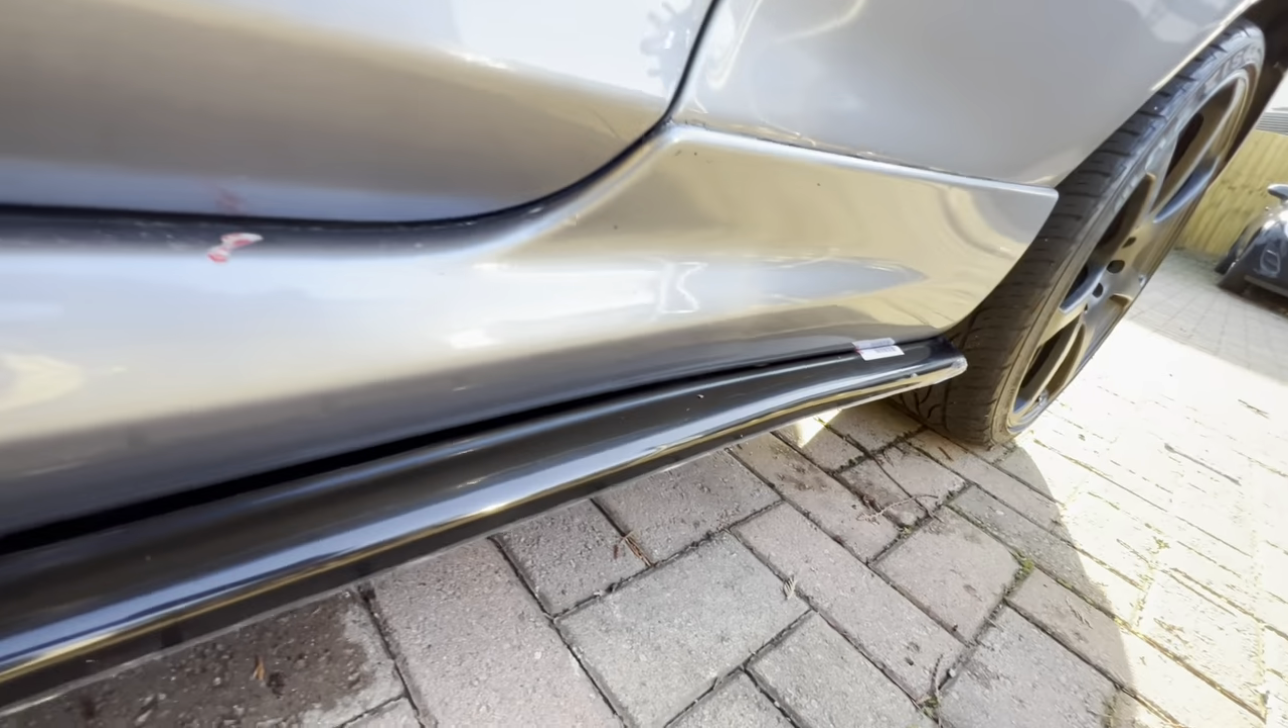This side skirt is now on.